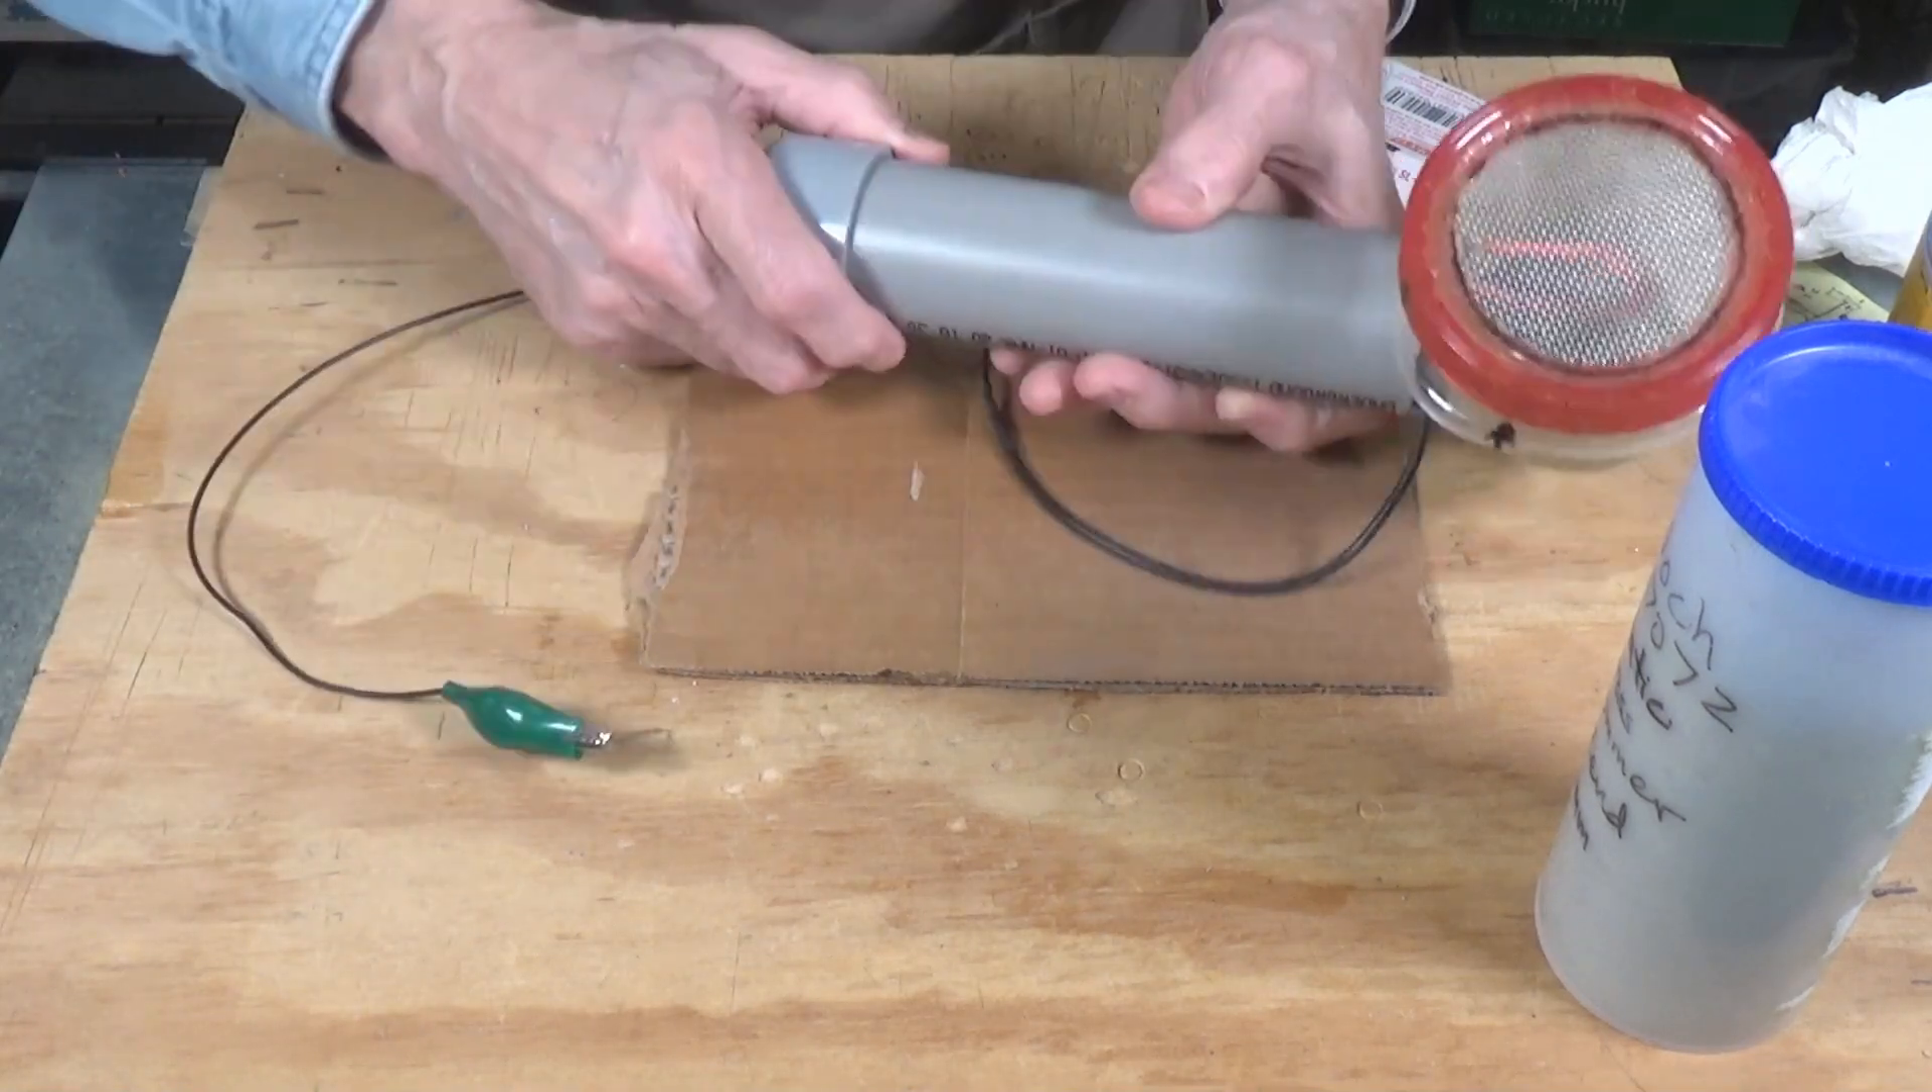This is the black negative wire wire from the negative ion generator. And, you know, I've got that connected with an alligator clip so that I can stick that into whatever surface I'm going to be applying to.